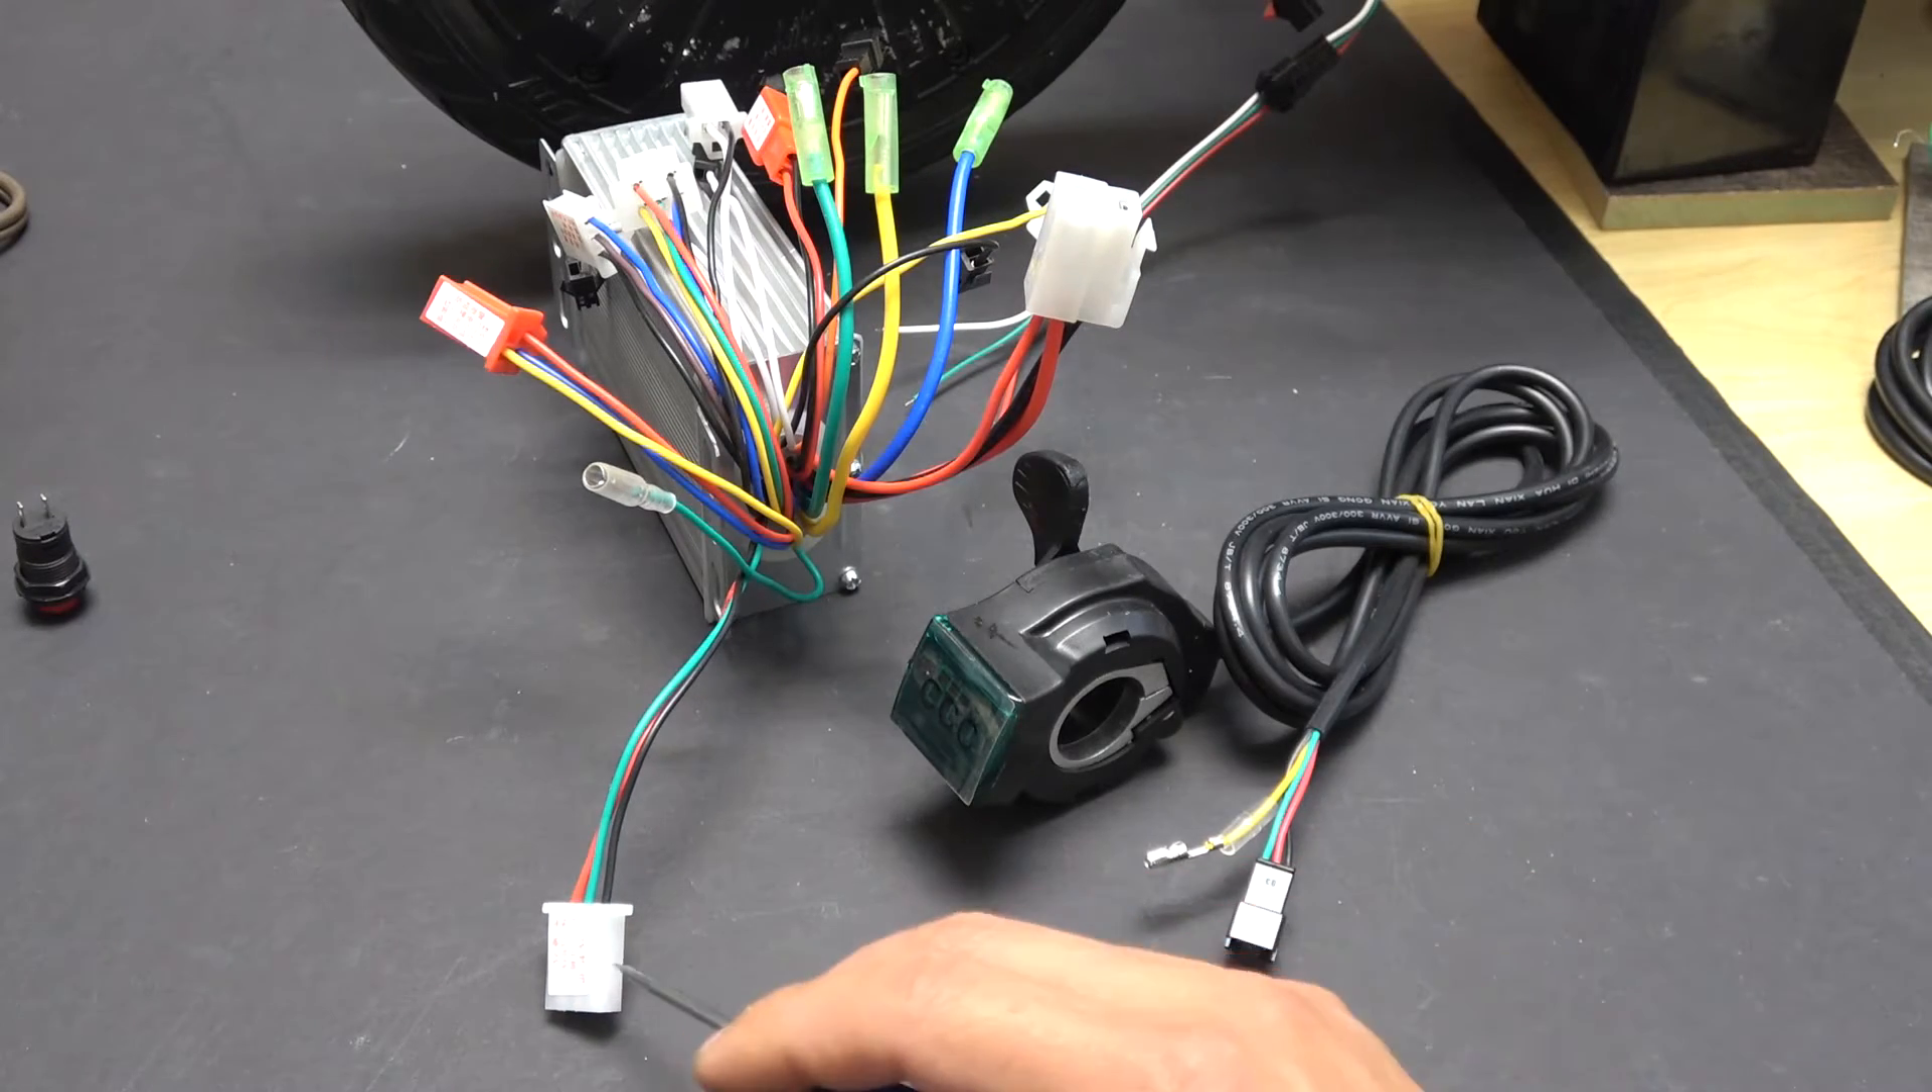As you can see the connectors are different size and different types so they don't match.